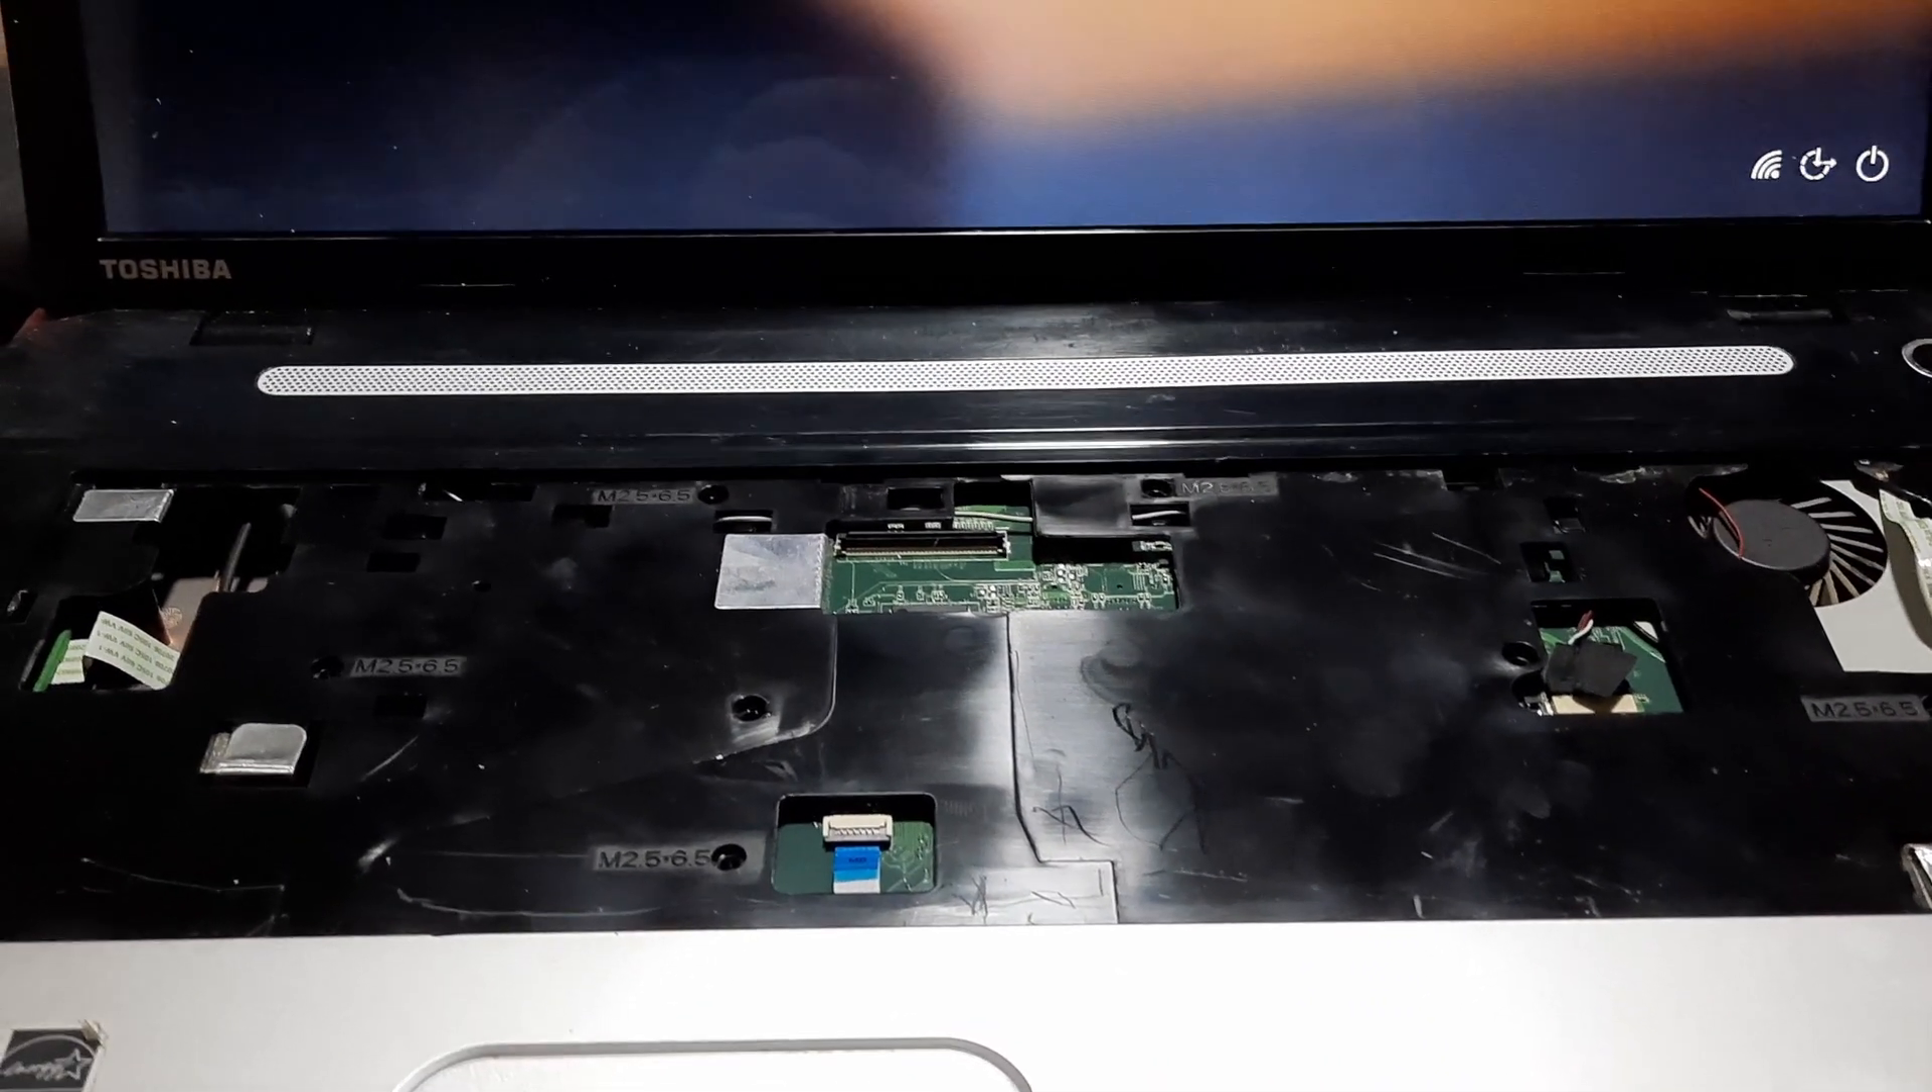OK, so I've just put the screen in. The screen's a bit dirty.